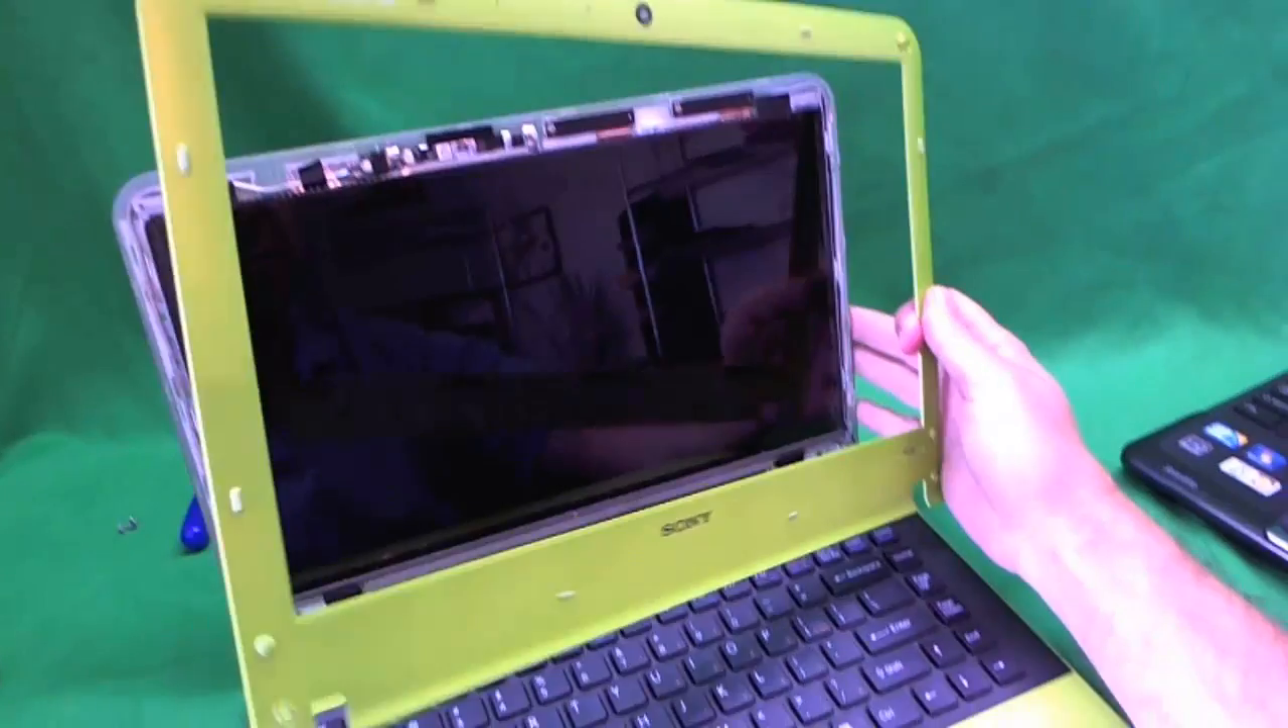And here it is. The bezel is off.